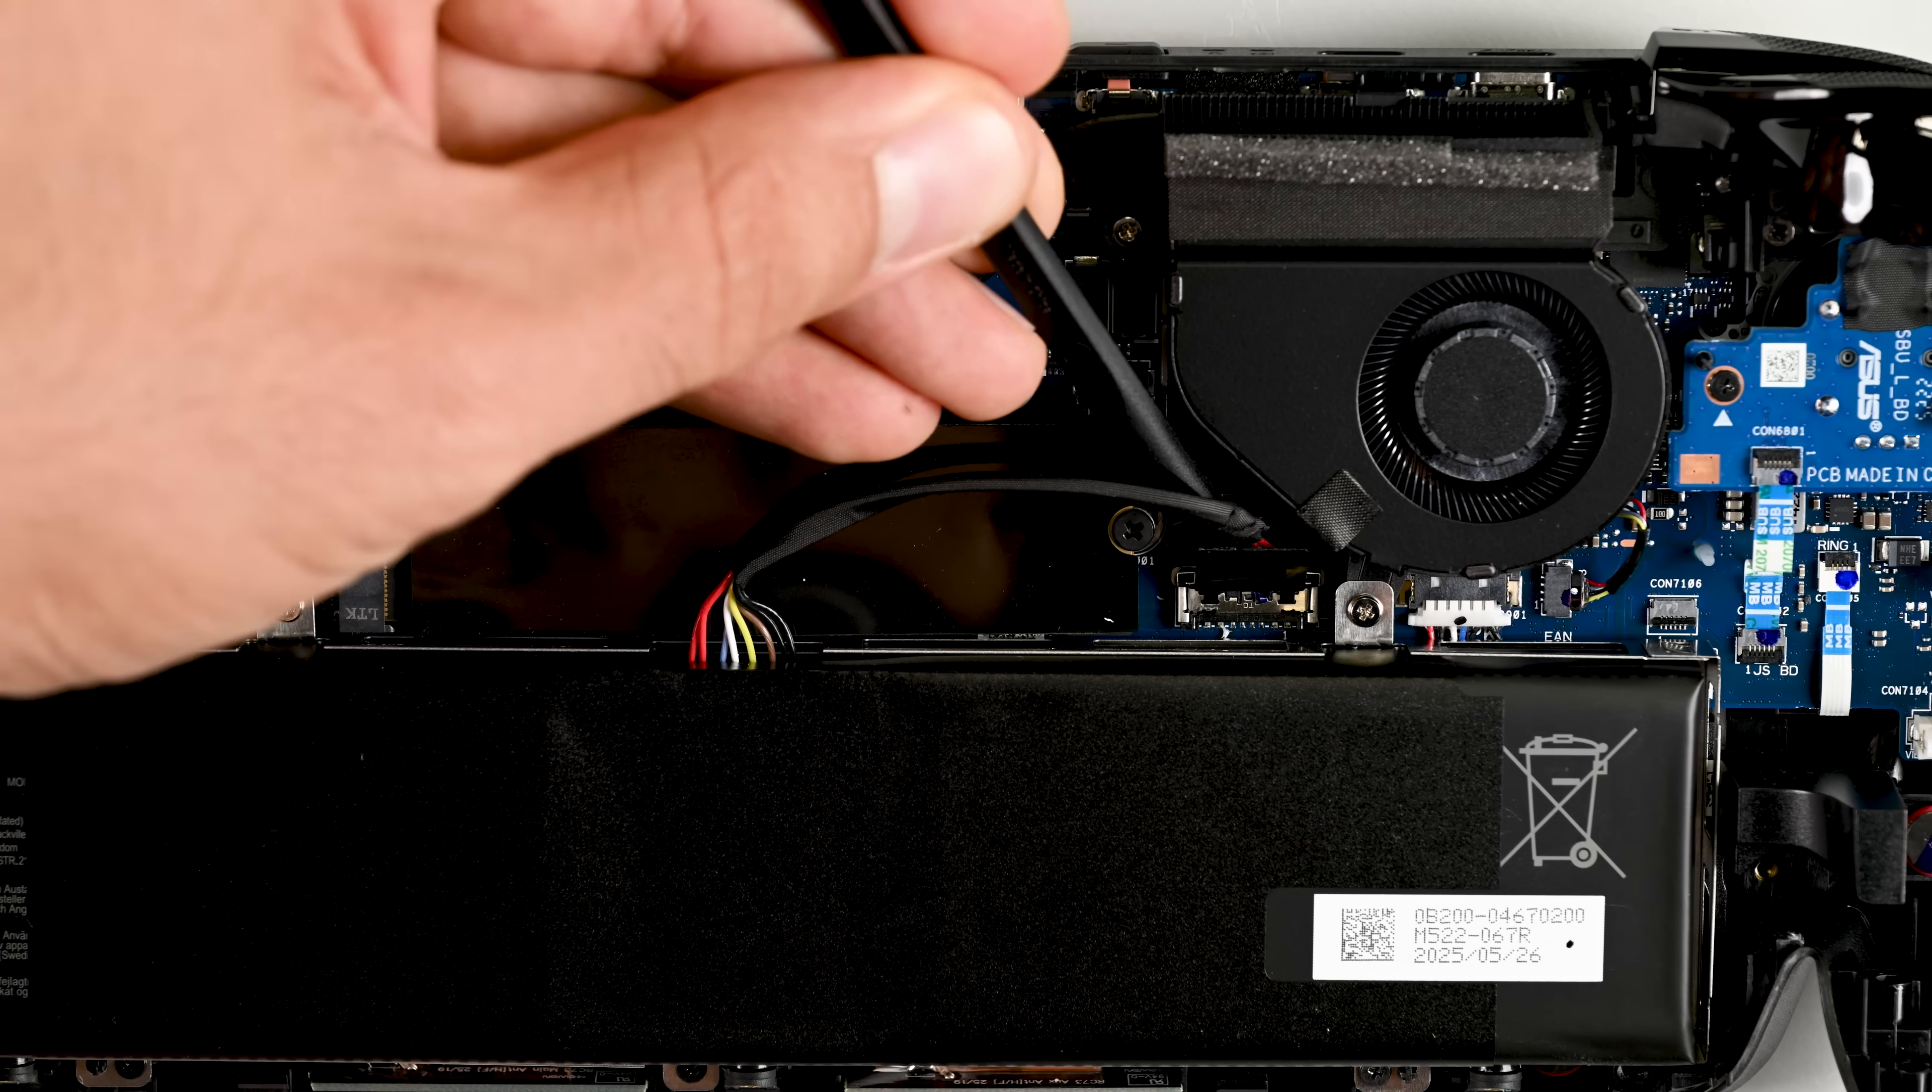With the screws out, the back cover lifts away and after disconnecting the paddle button flex cable, I'm greeted to a very hefty looking battery front and center.